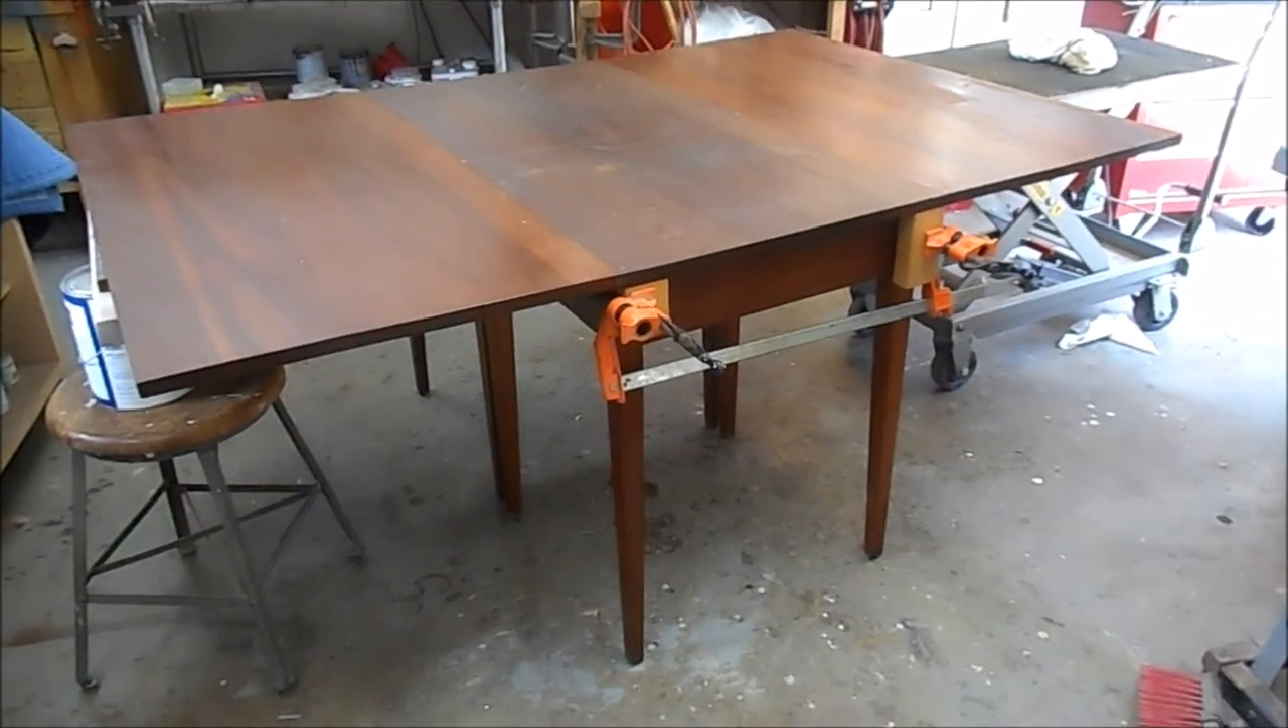Okay the leg assemblies are on we've got the pipe clamps on clamping up the new joint long ways.